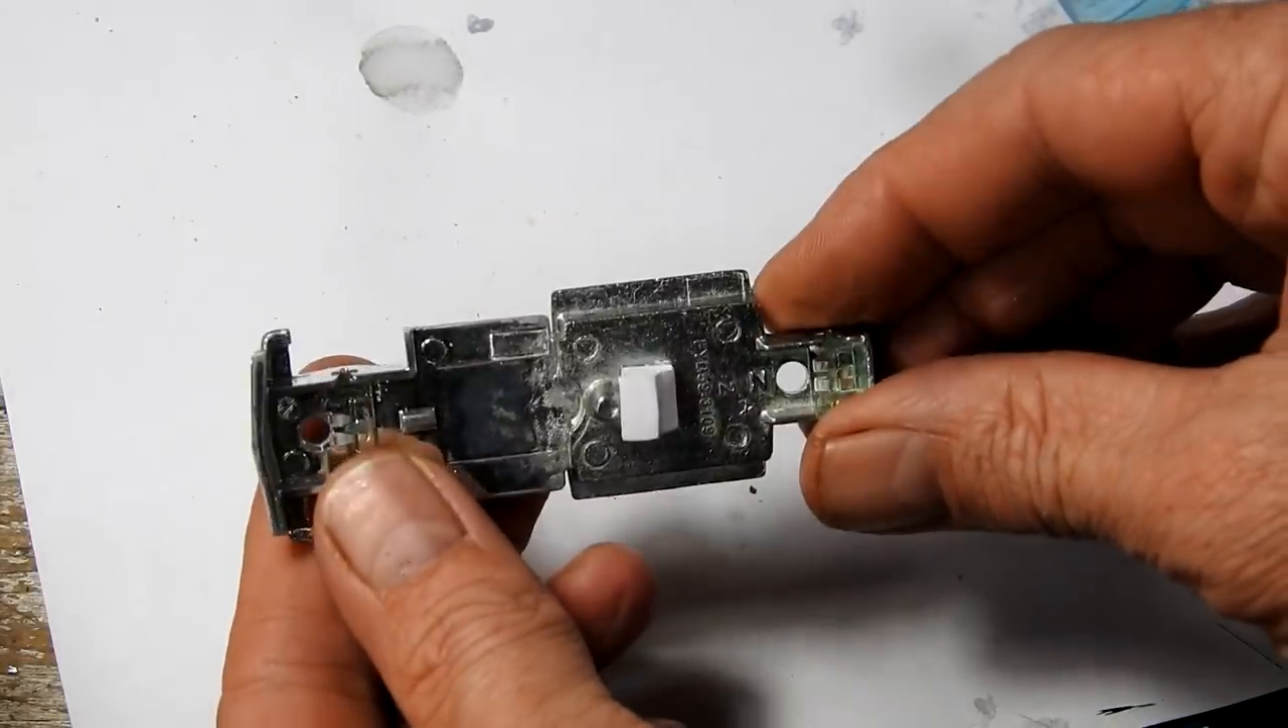Then I've glued a block of styrene in the base here.